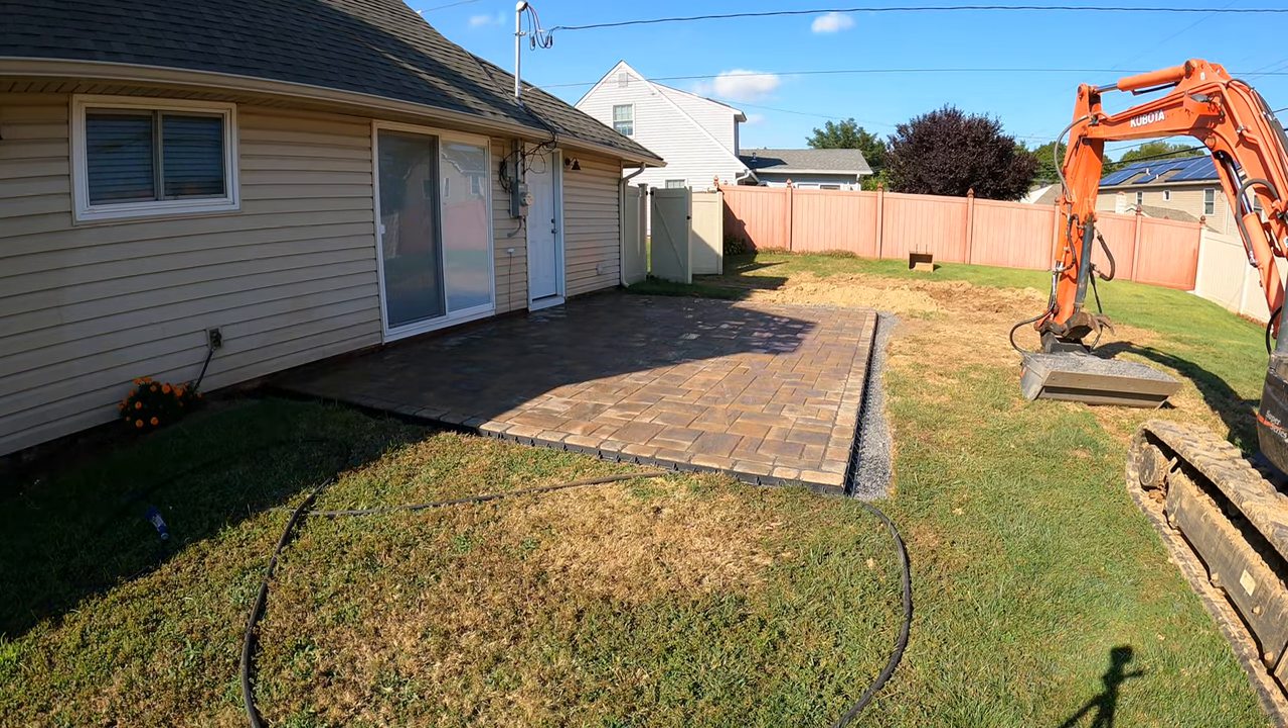Only thing that's left is to backfill the edges and the paver patio is complete.